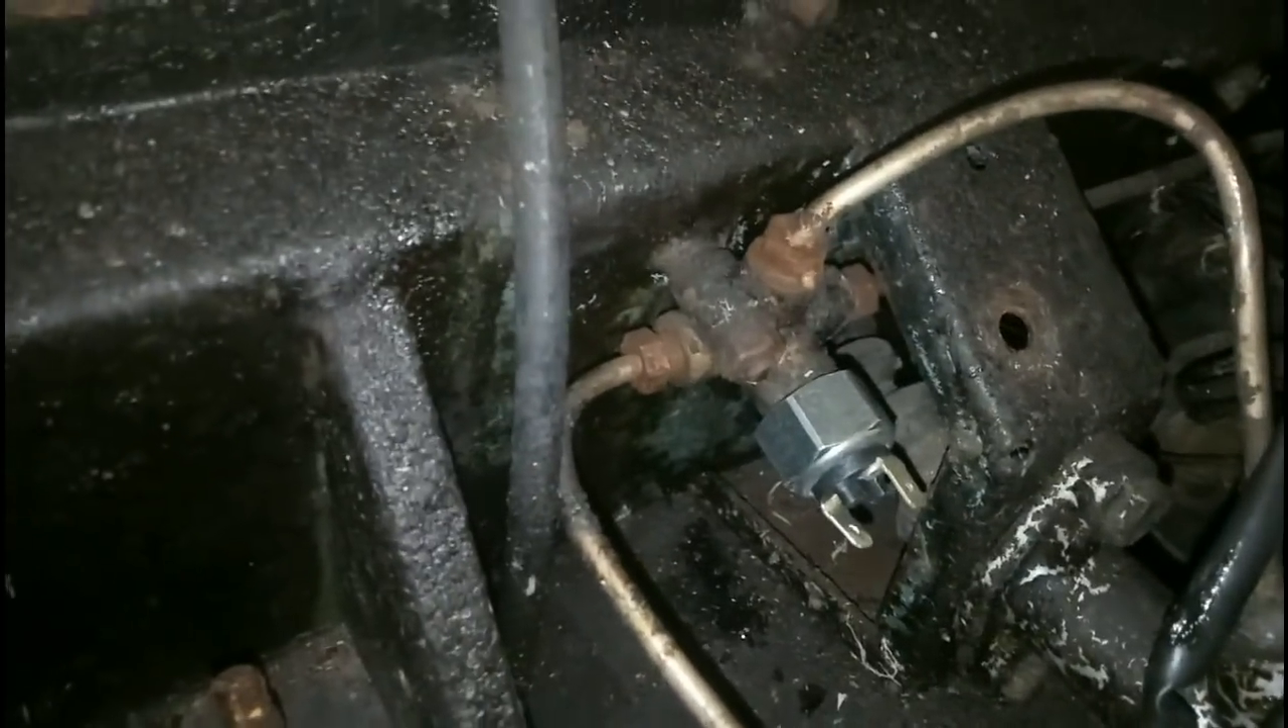We've got the new switch in place.